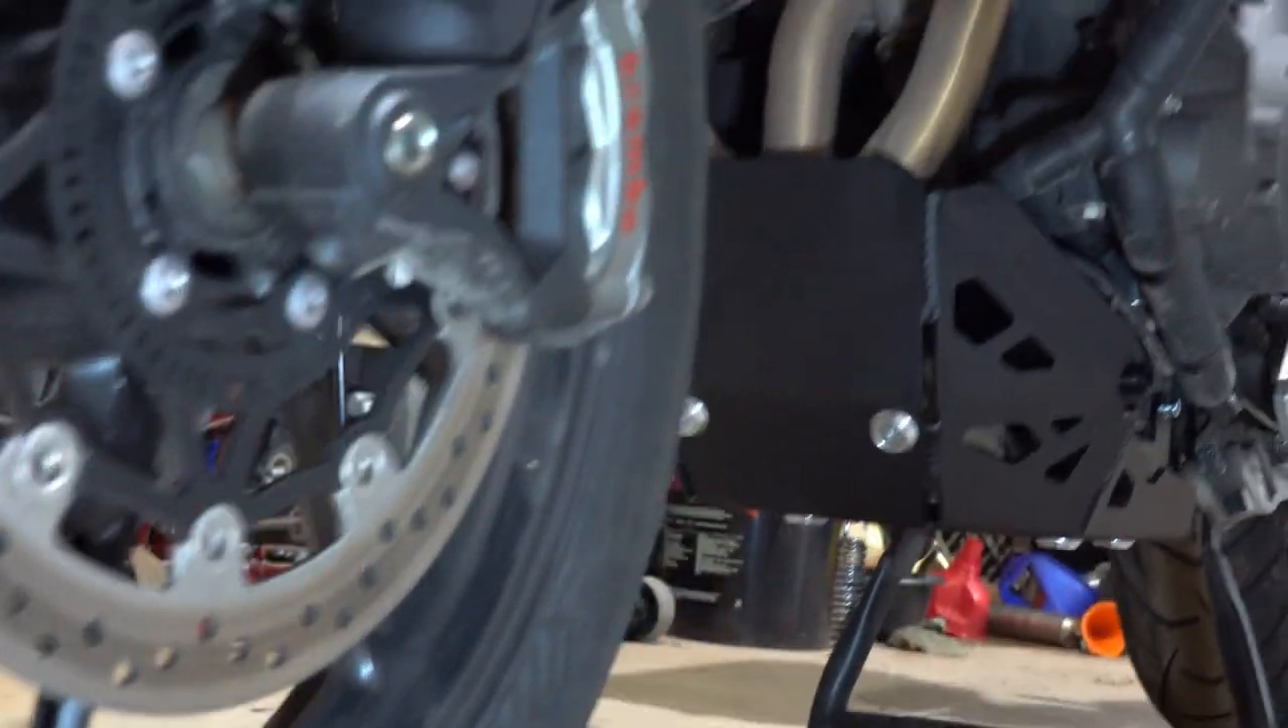Now this cheap little plastic skid plate is gone. This solid heavy duty metal skid plate is there in its place.